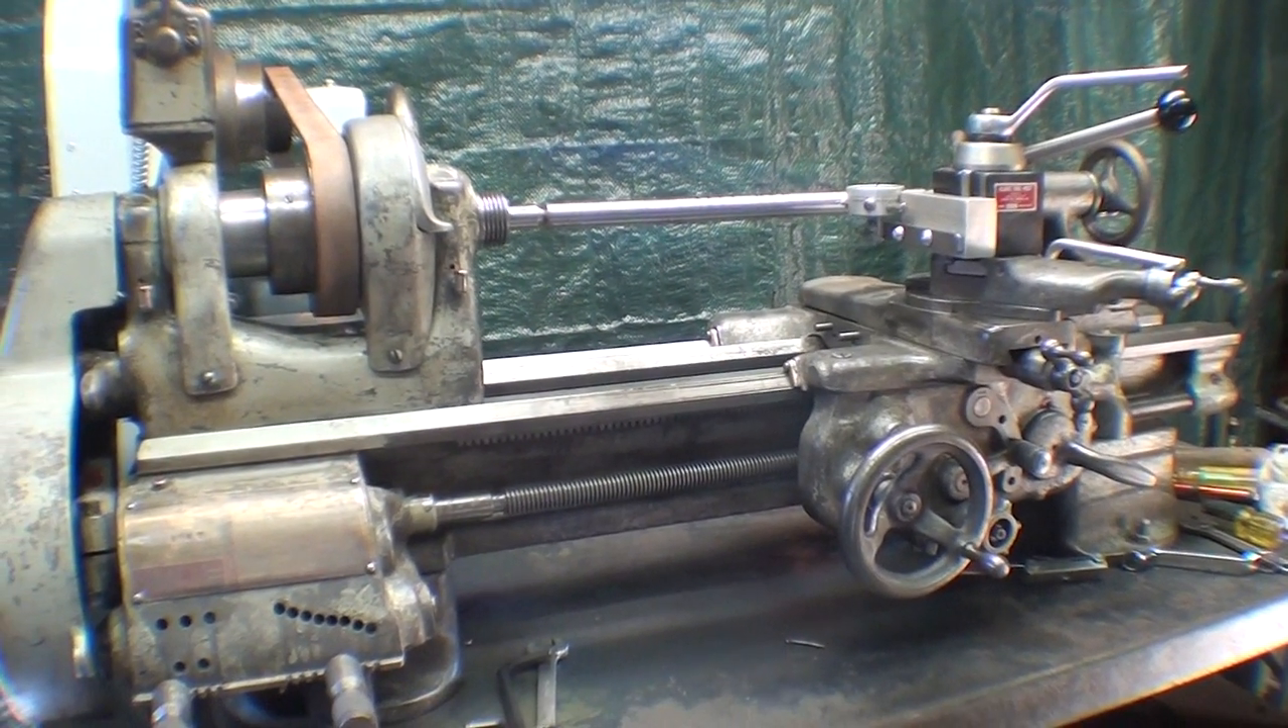The machine is assembled, ready to lubricate and then ready to use.